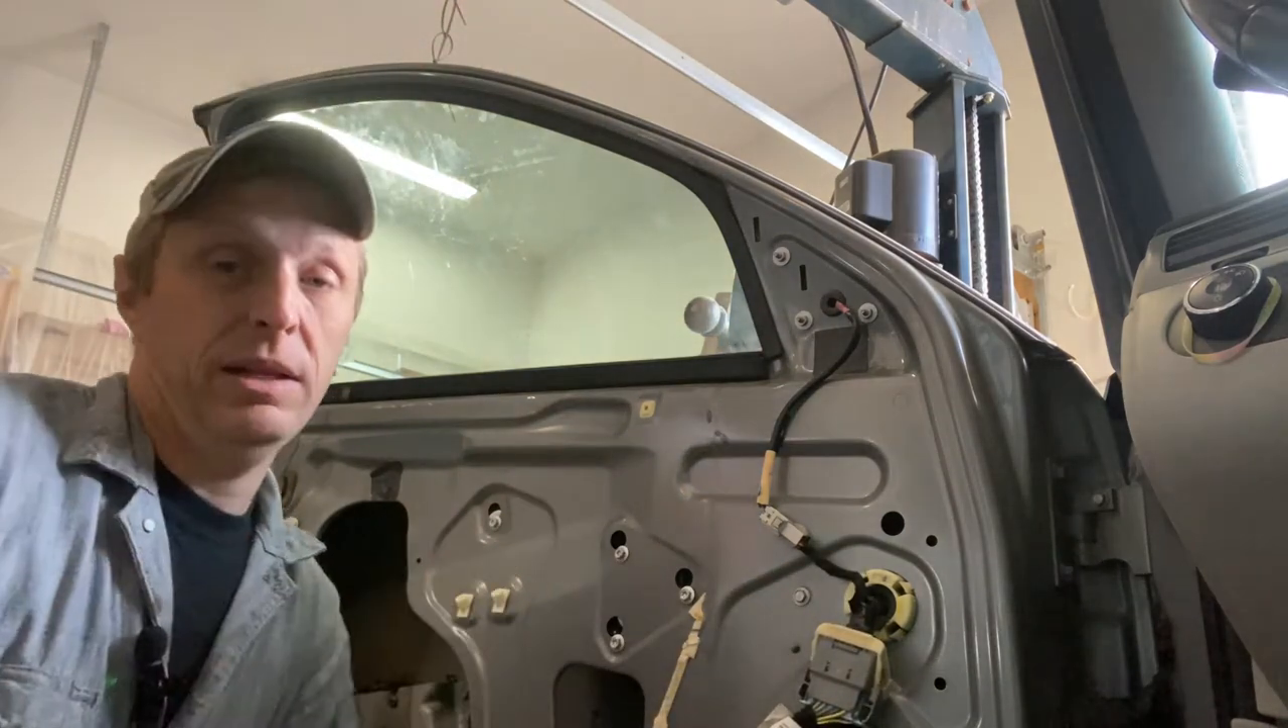Now the only thing left to do is reassemble this door.